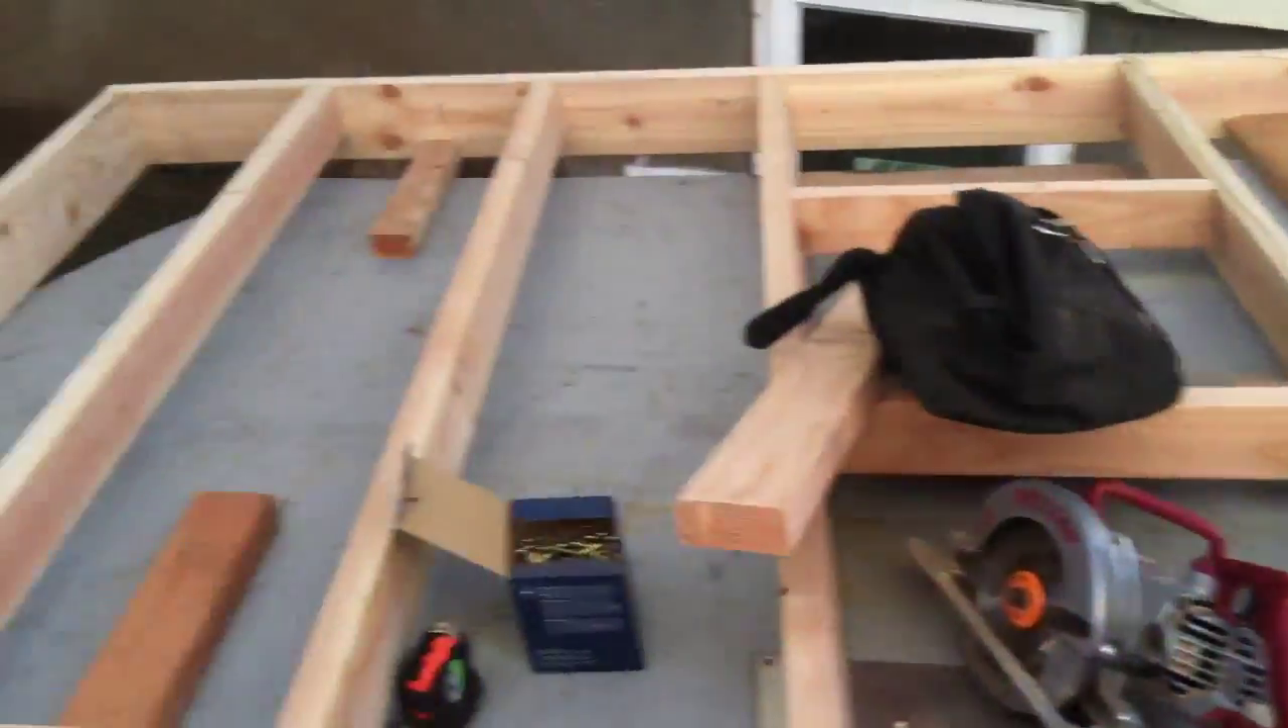So at this stage we're just about to put the decking on.